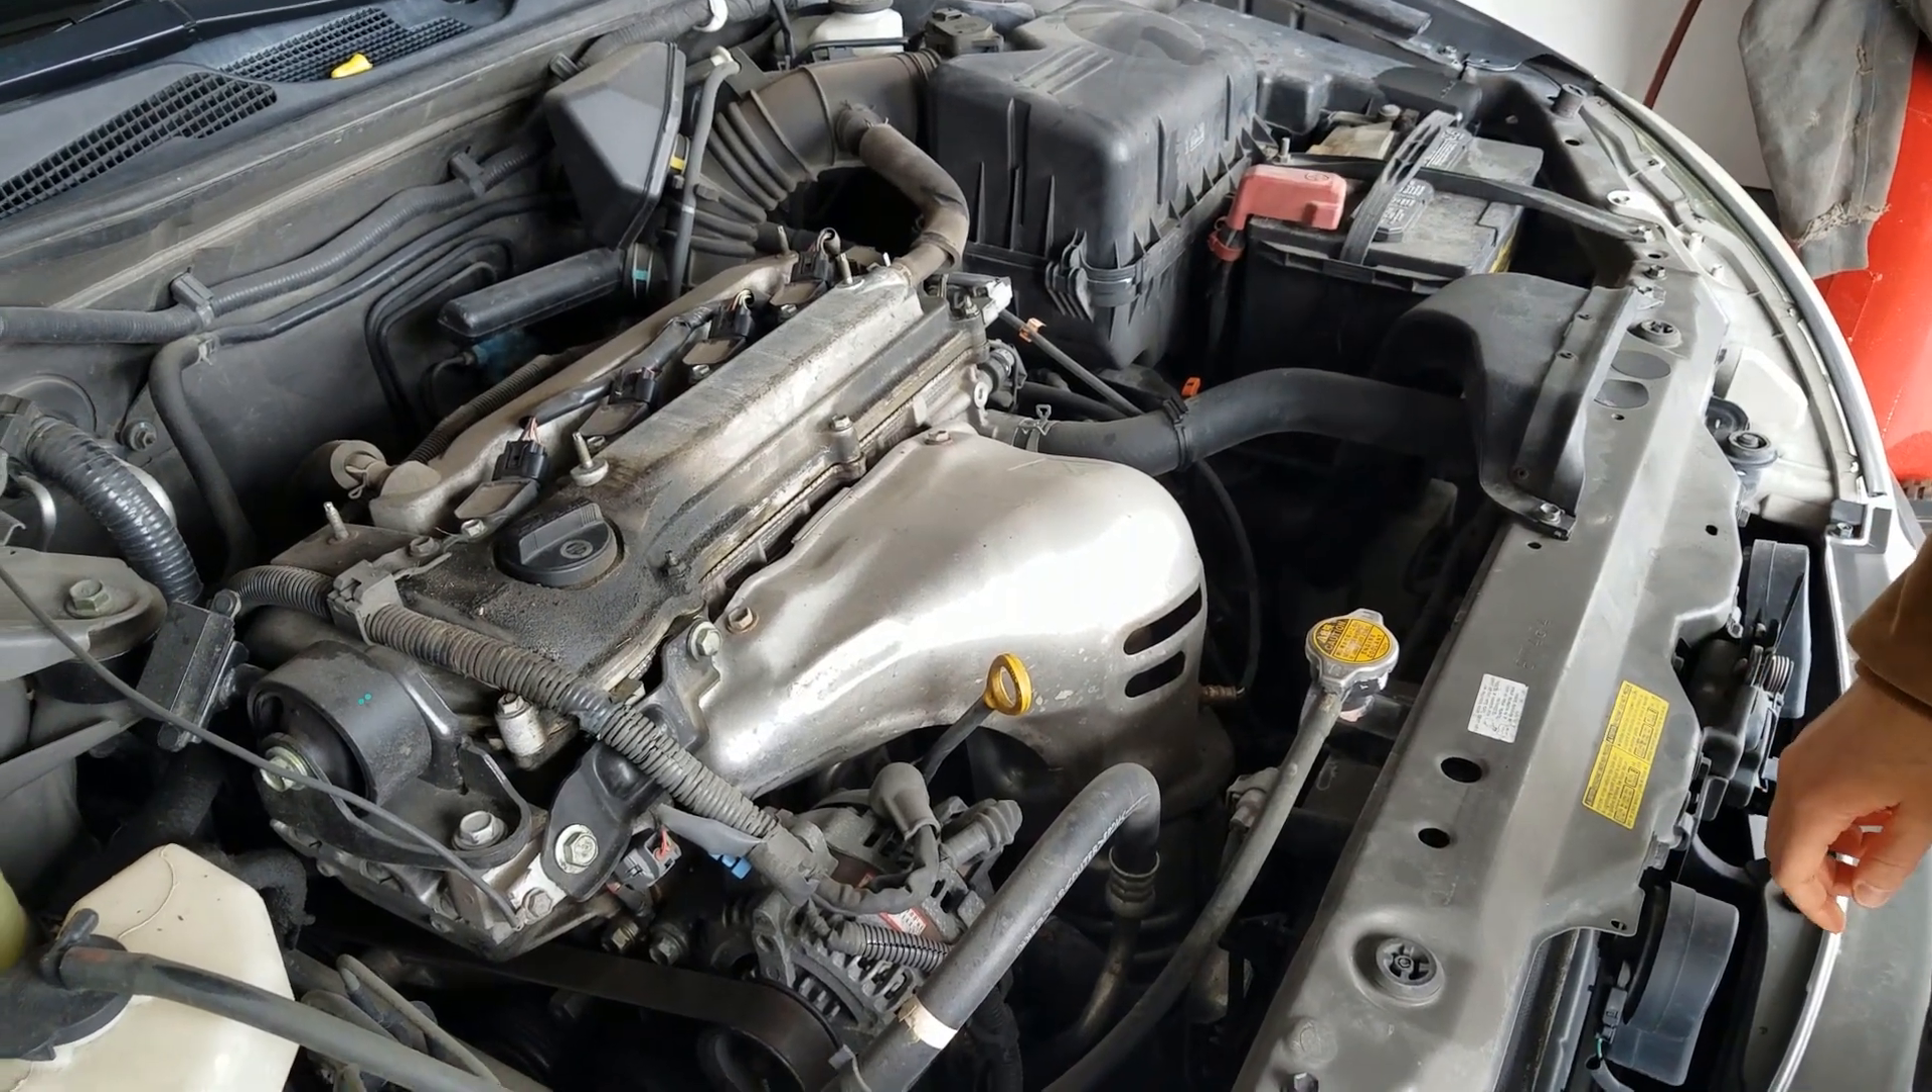We've removed the plastic cover from the top of the engine already.